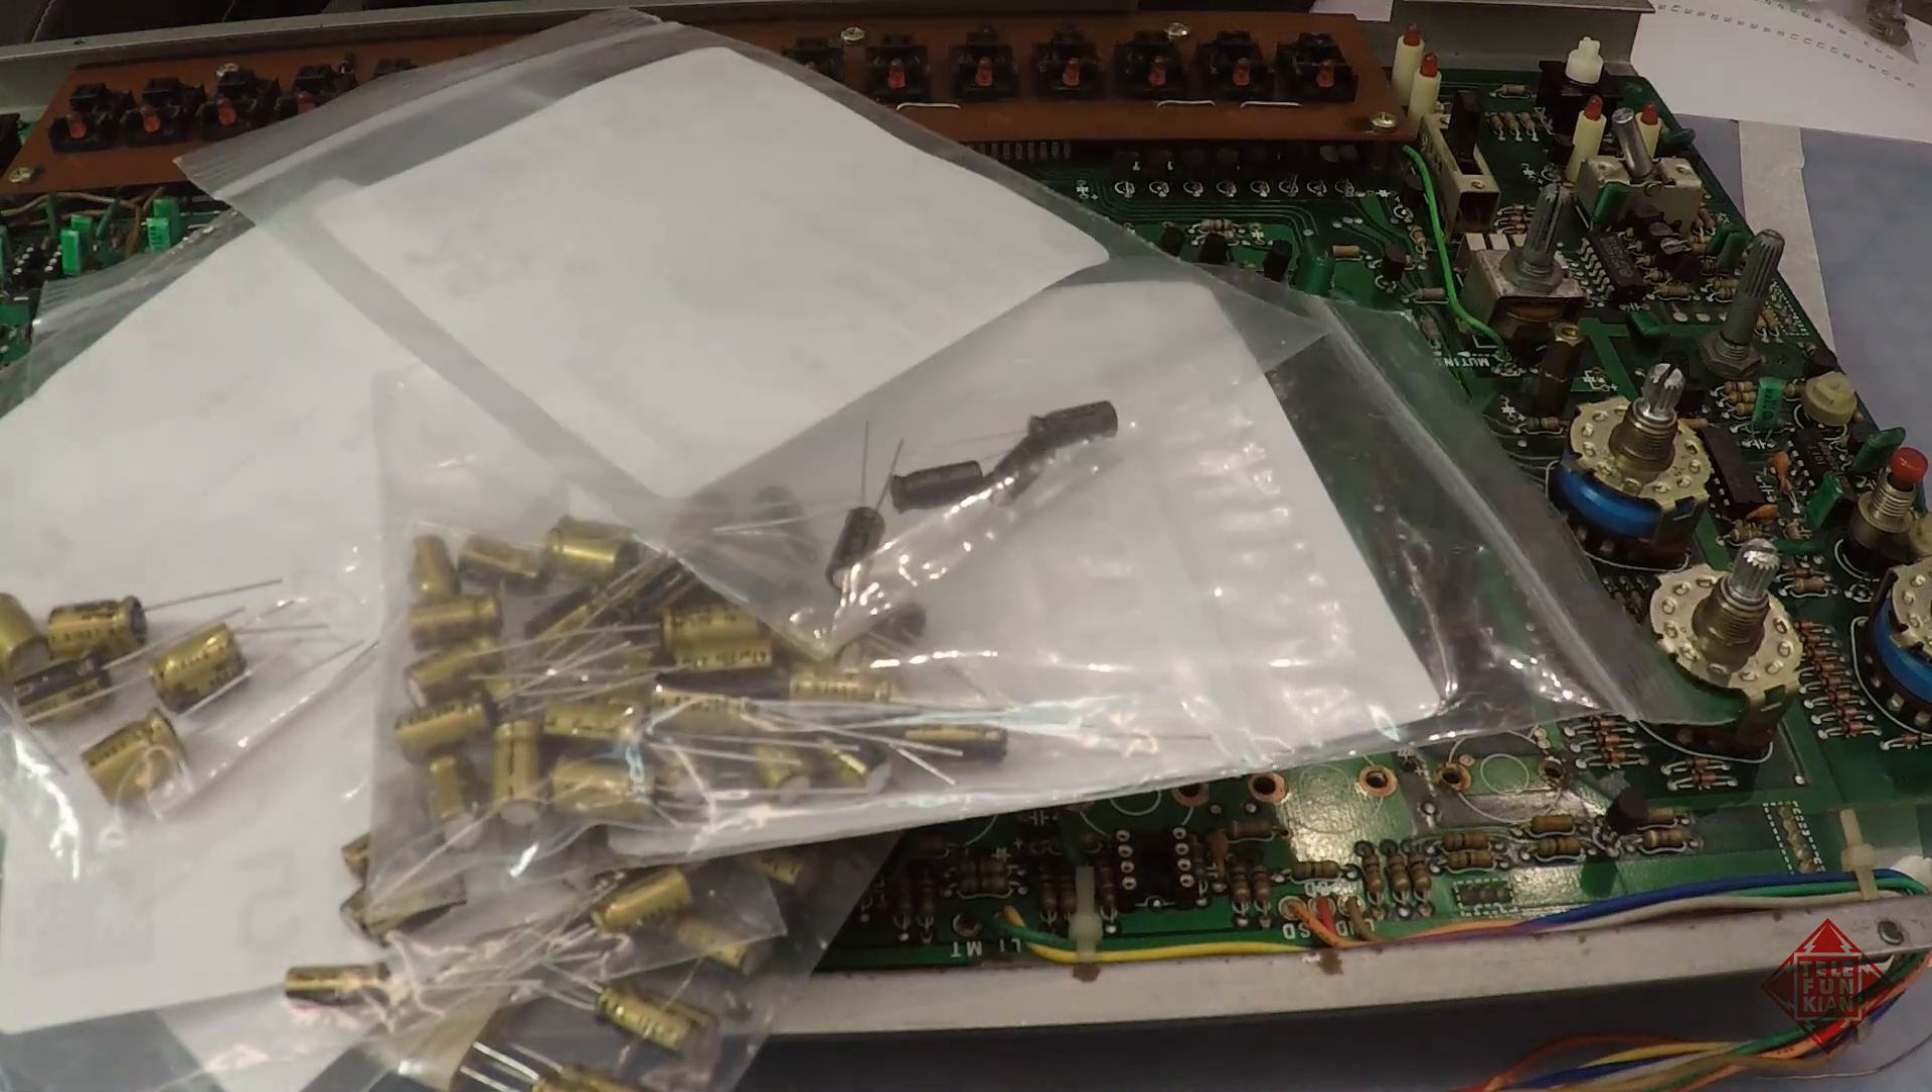And so I have quite a few capacitors which need to go onto the board.